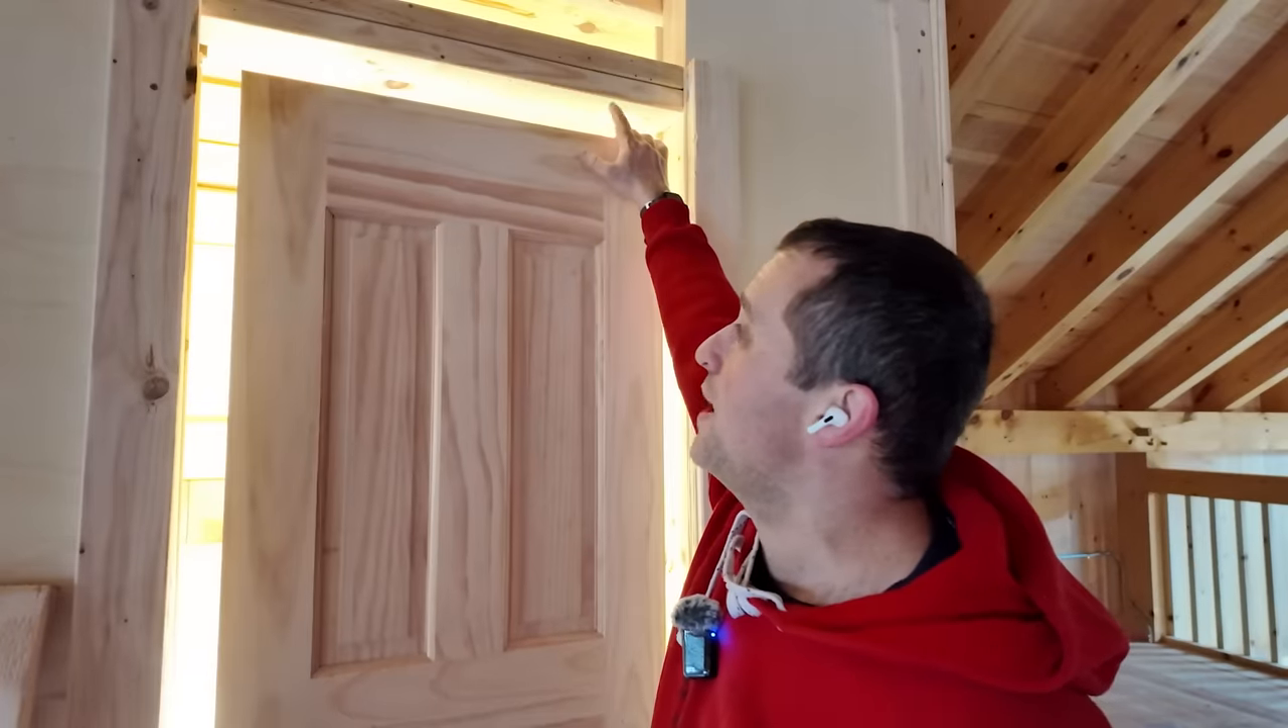But with this beautiful door, there is but only one problem. Not exactly the right size. Pretty good sizable gaps on all sides around it.